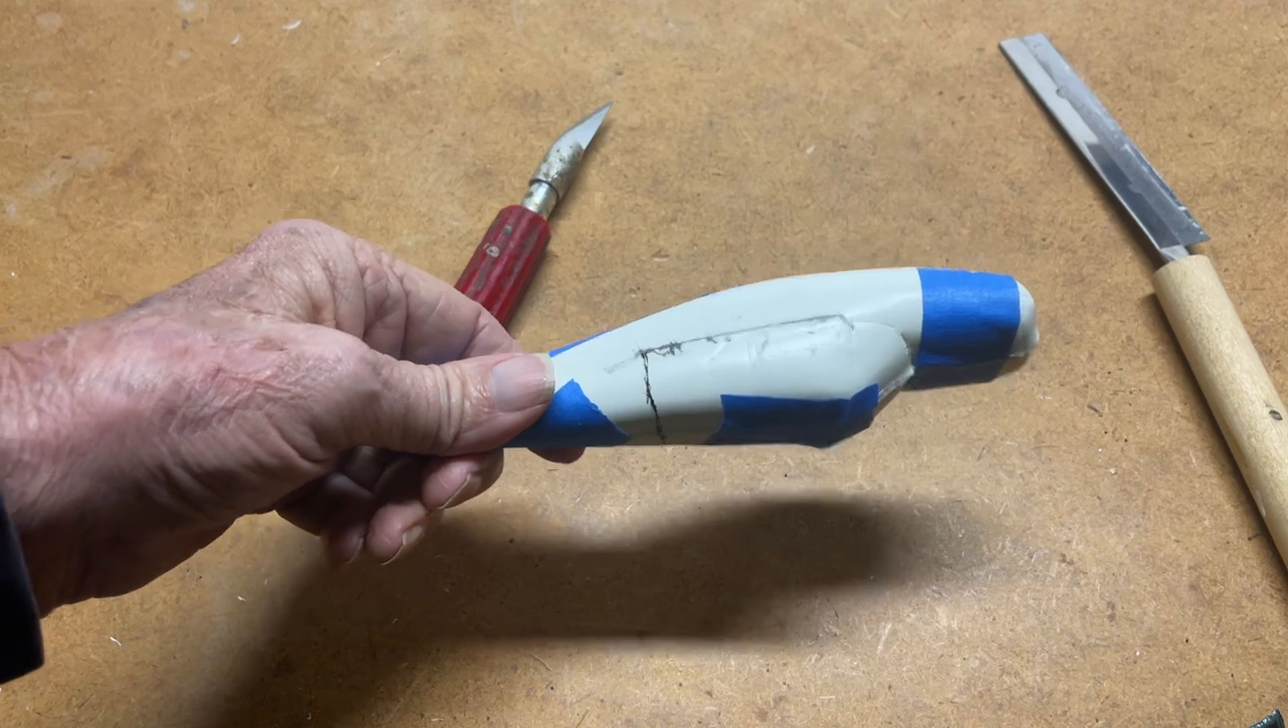Here's the fuselage temporarily assembled and marked for cutting to install the clear fuselage parts.